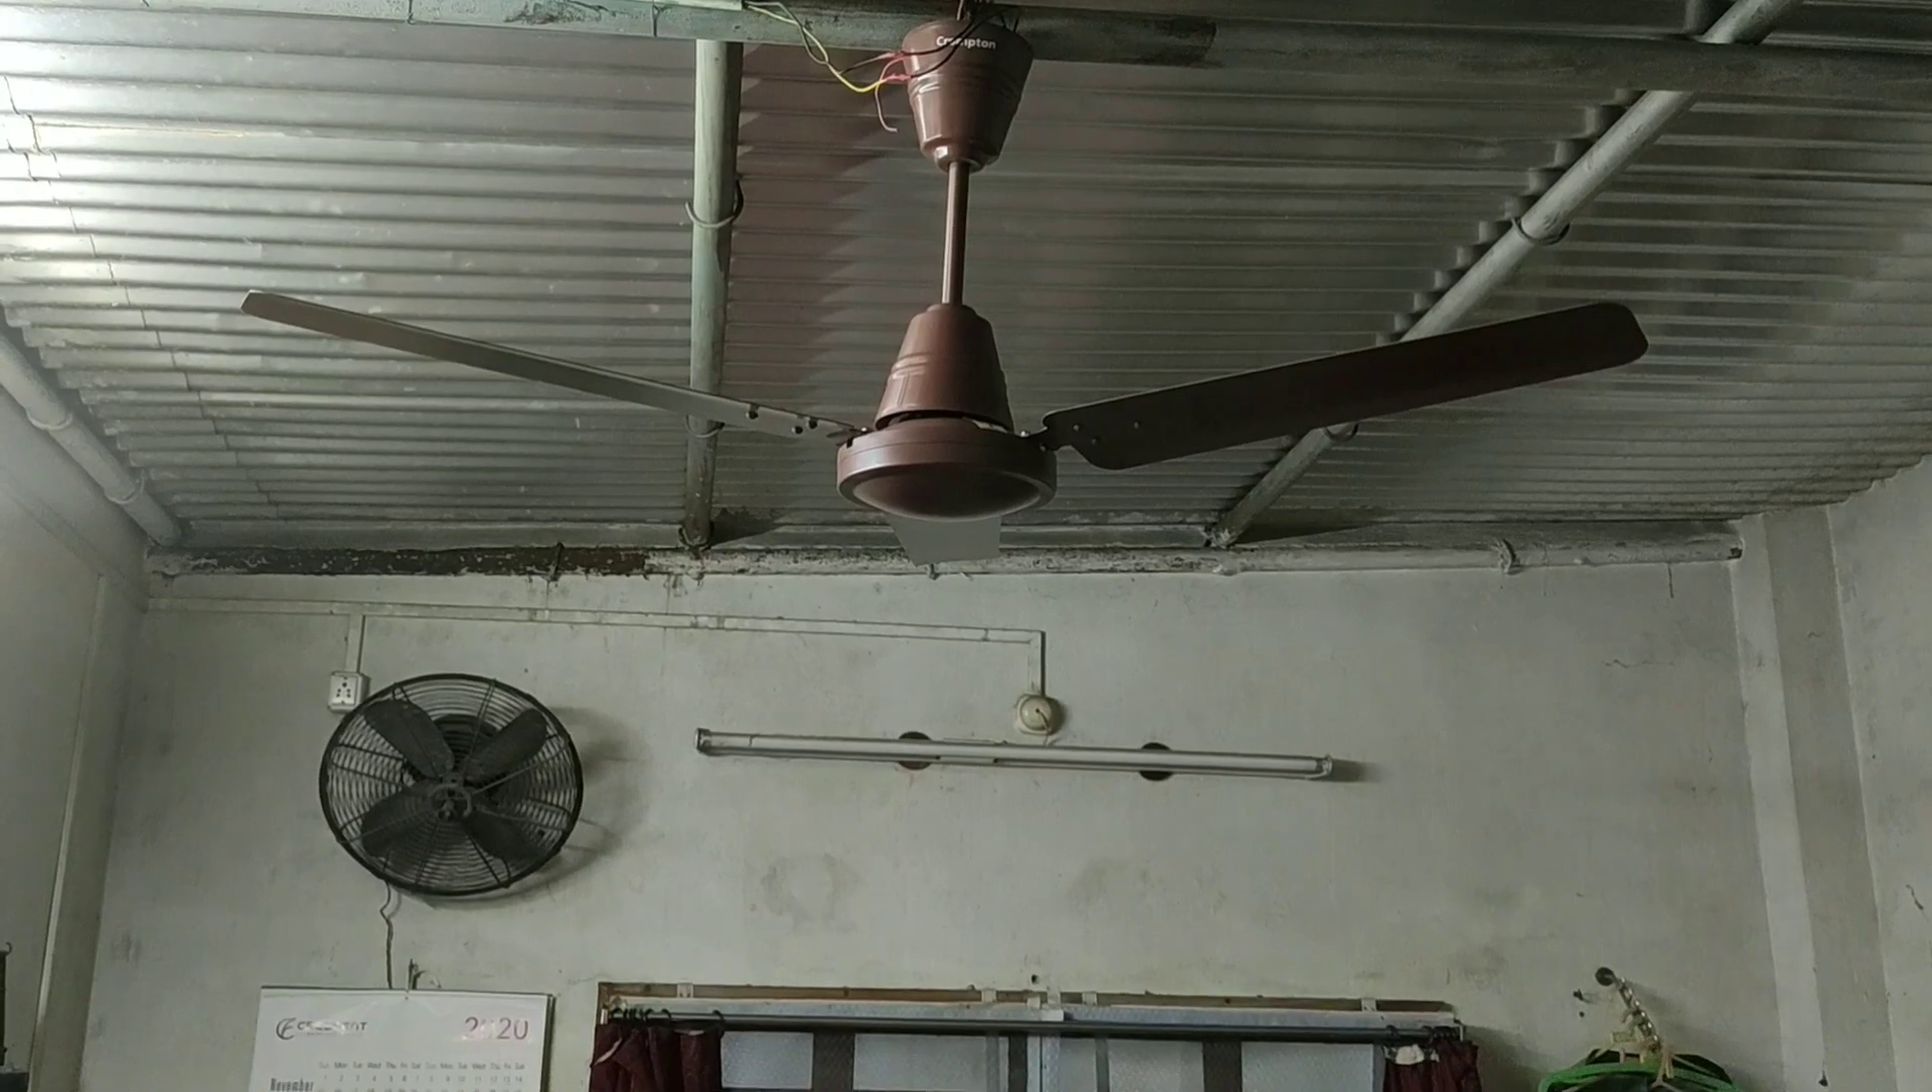Okay so guys here you can see i have already installed the fan.